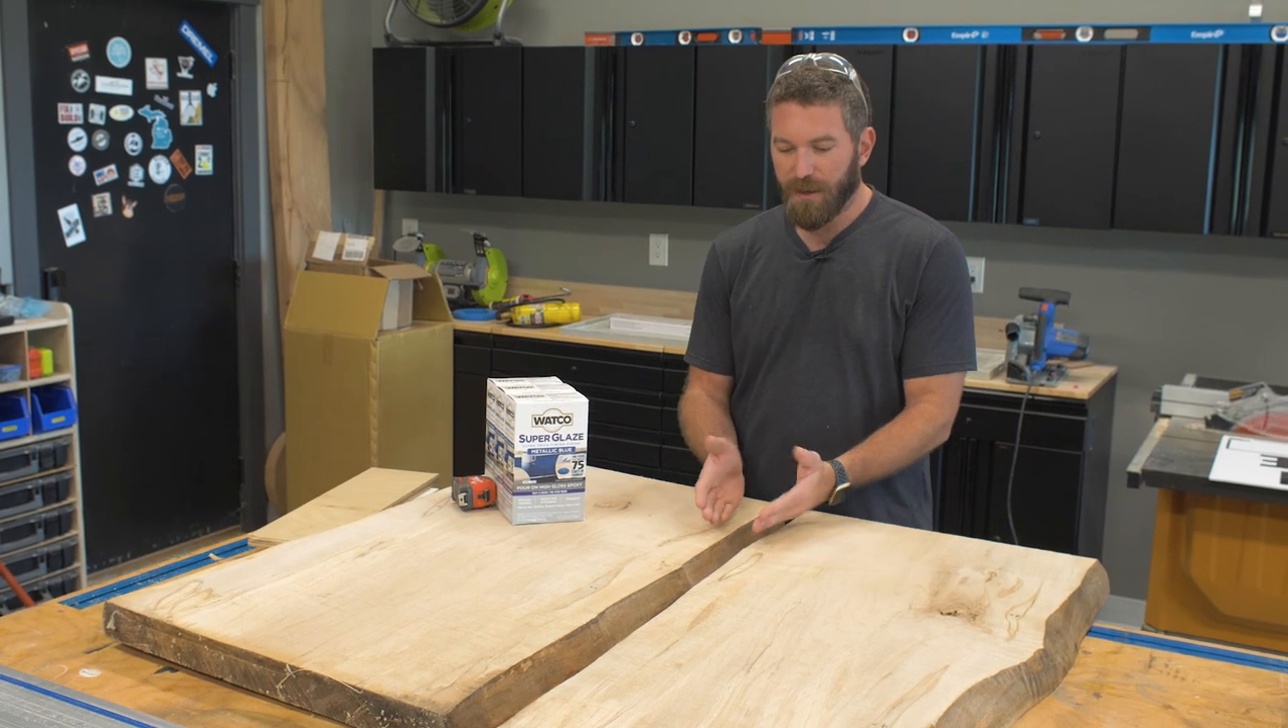I've got these two slabs coming together about how I want to.